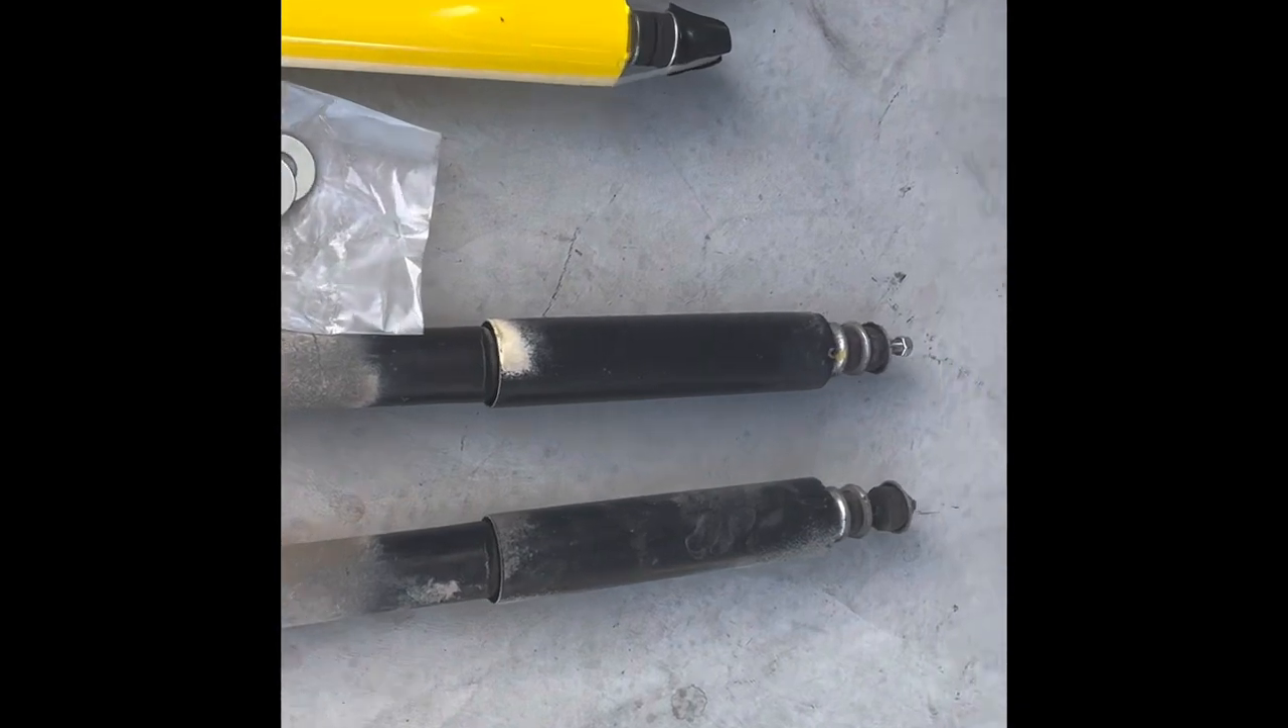The old shocks are out there.